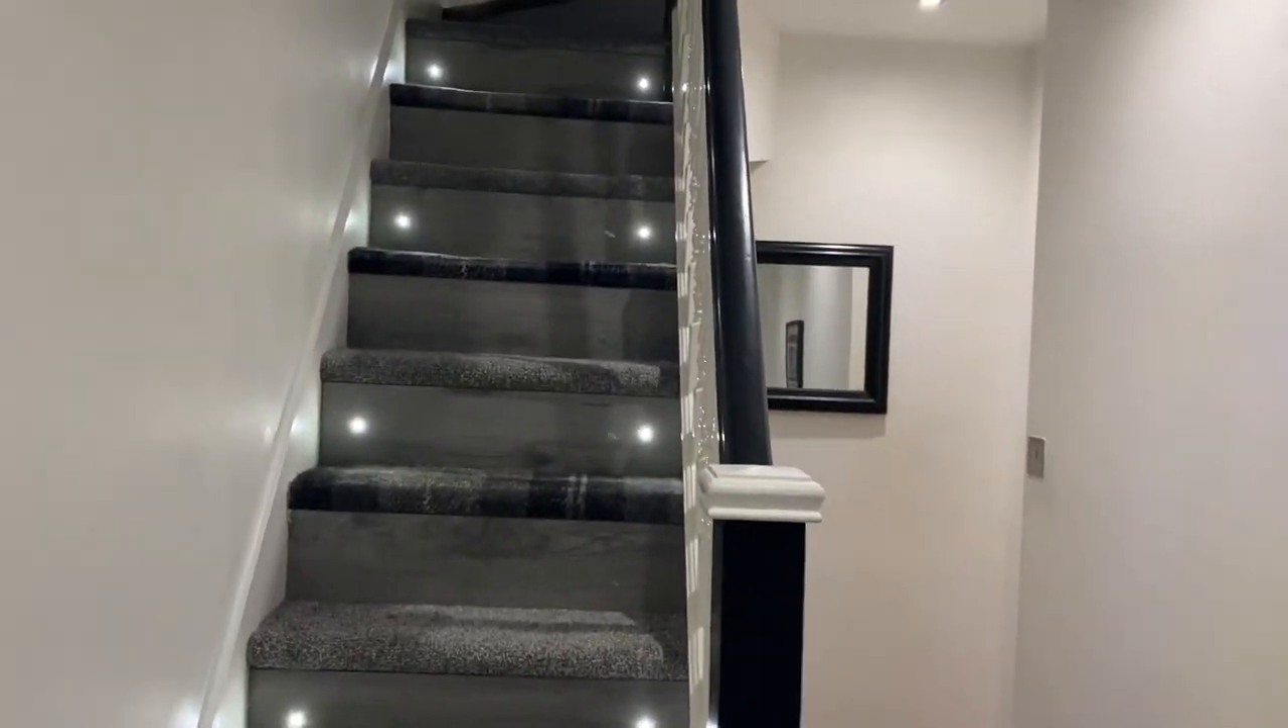We got the little lights put in.